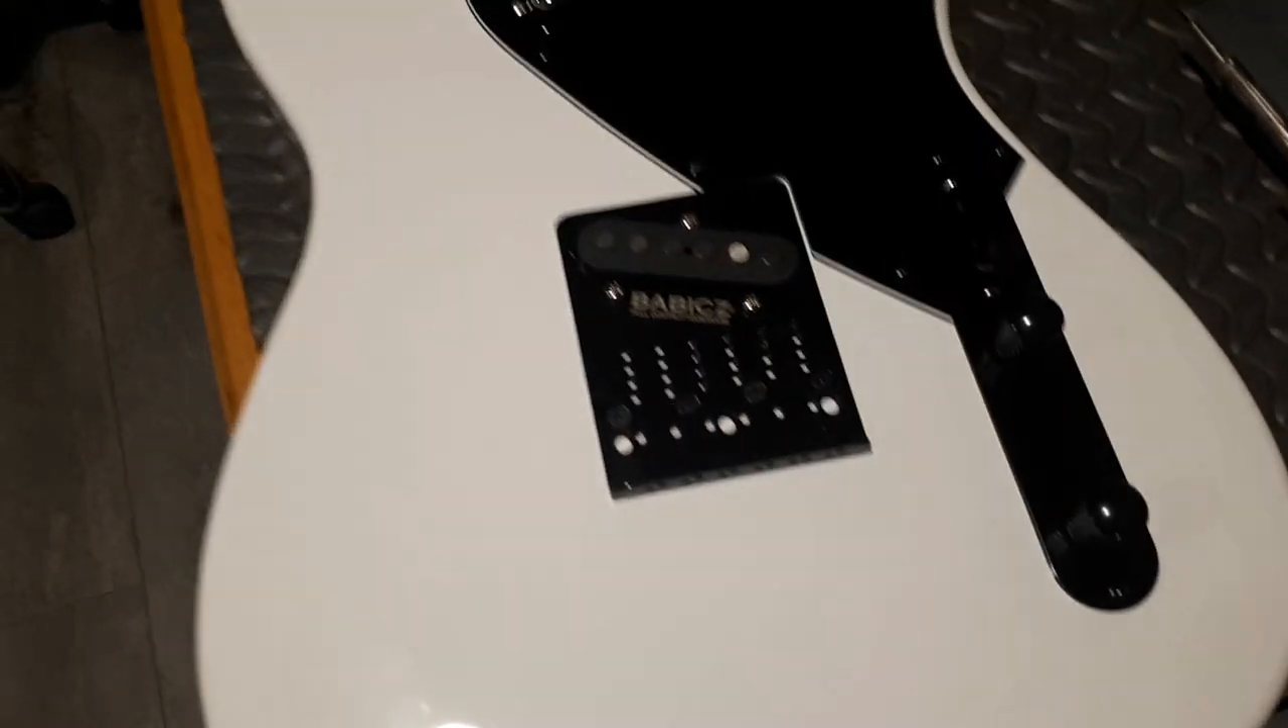I don't have my I don't have my saddles in yet.